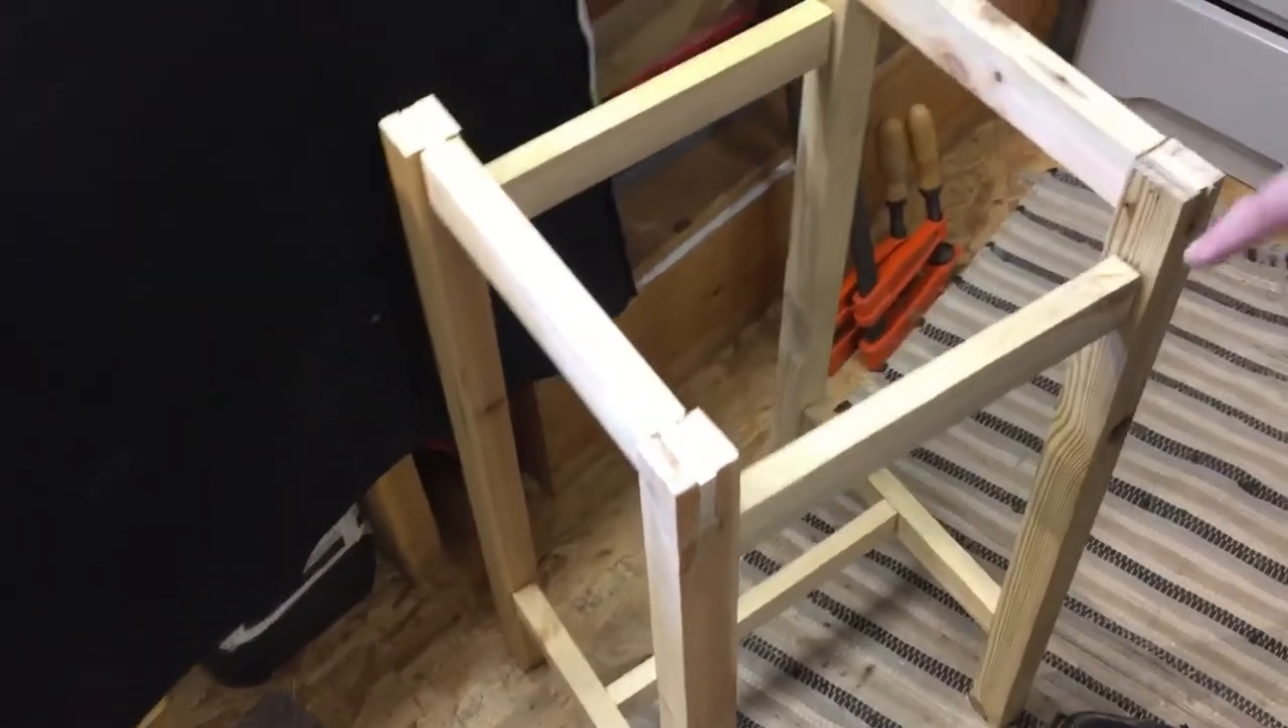Uh this recycled wood chair yeah well i've done the frame with the joints the bridle joints and the mortise and tenon joints here it's not clamped yet.